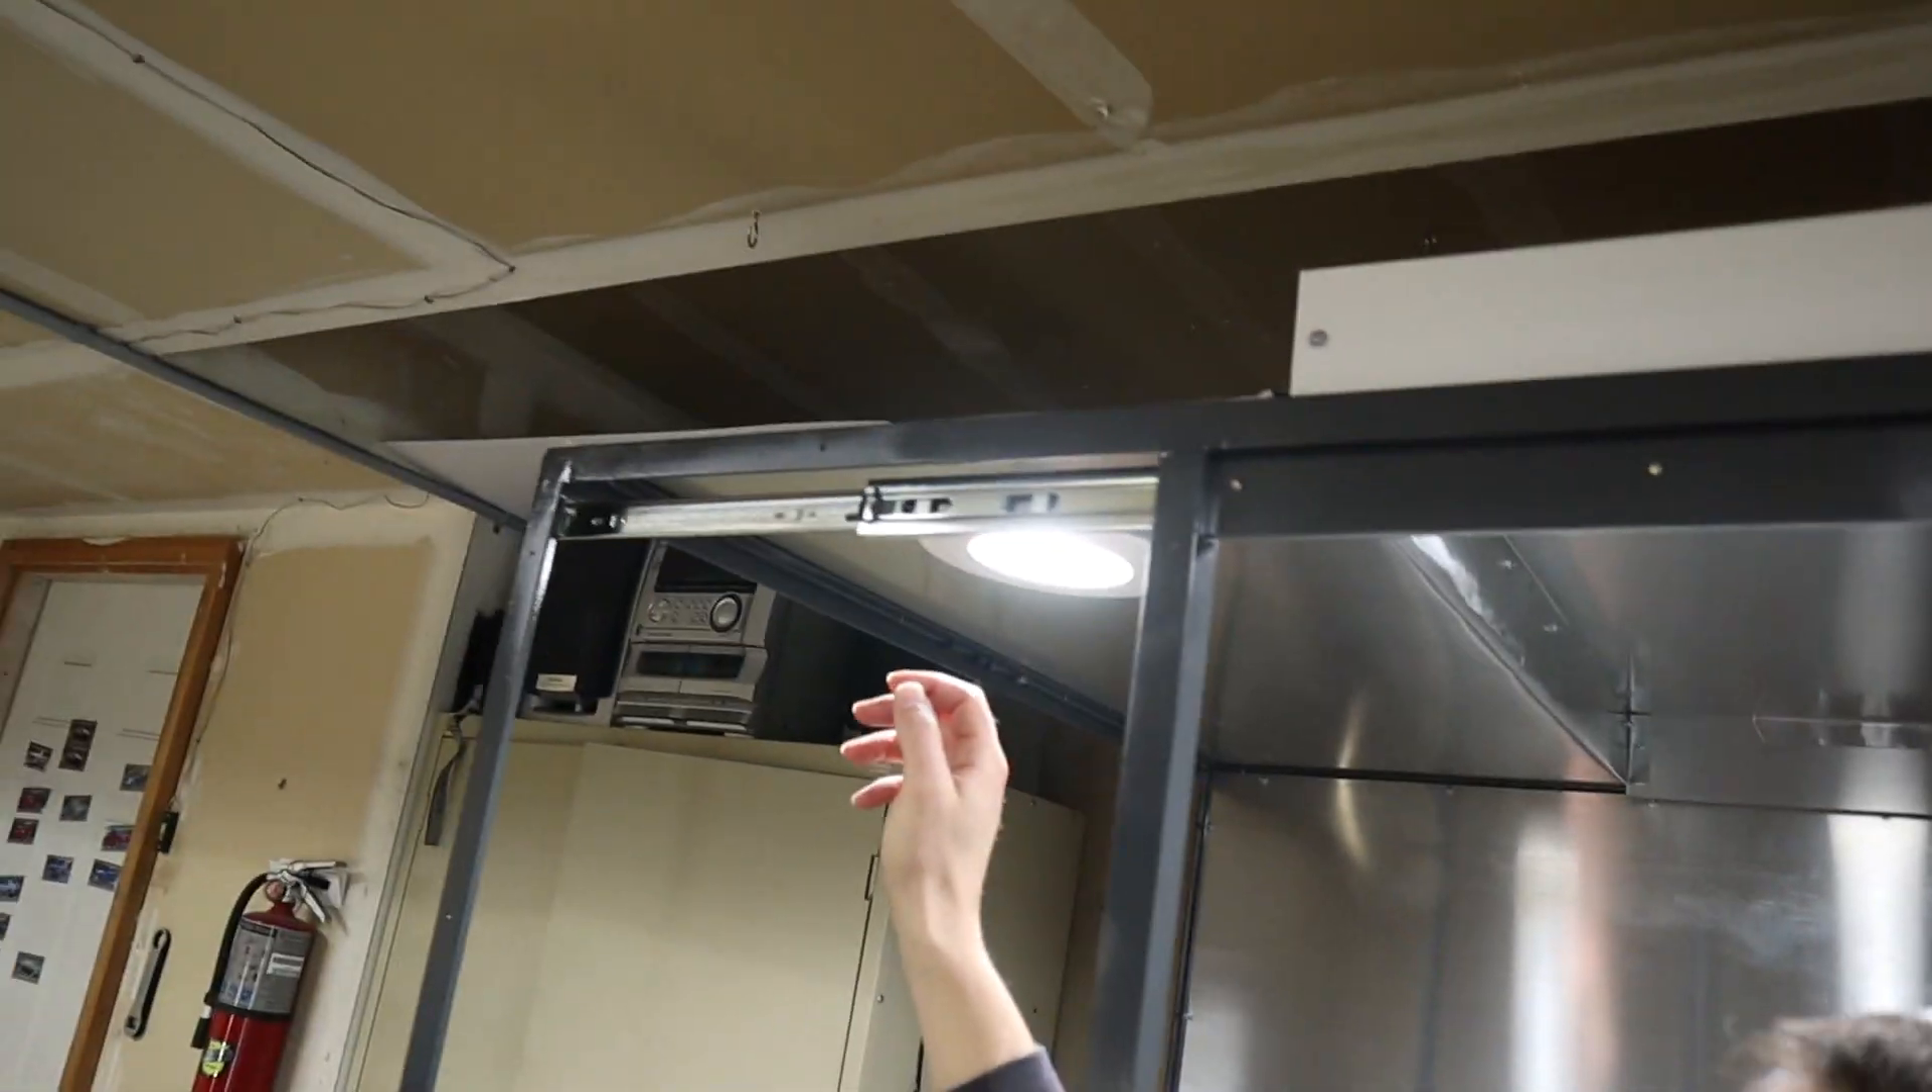So I've already got this door slide screwed on to the frame up here.